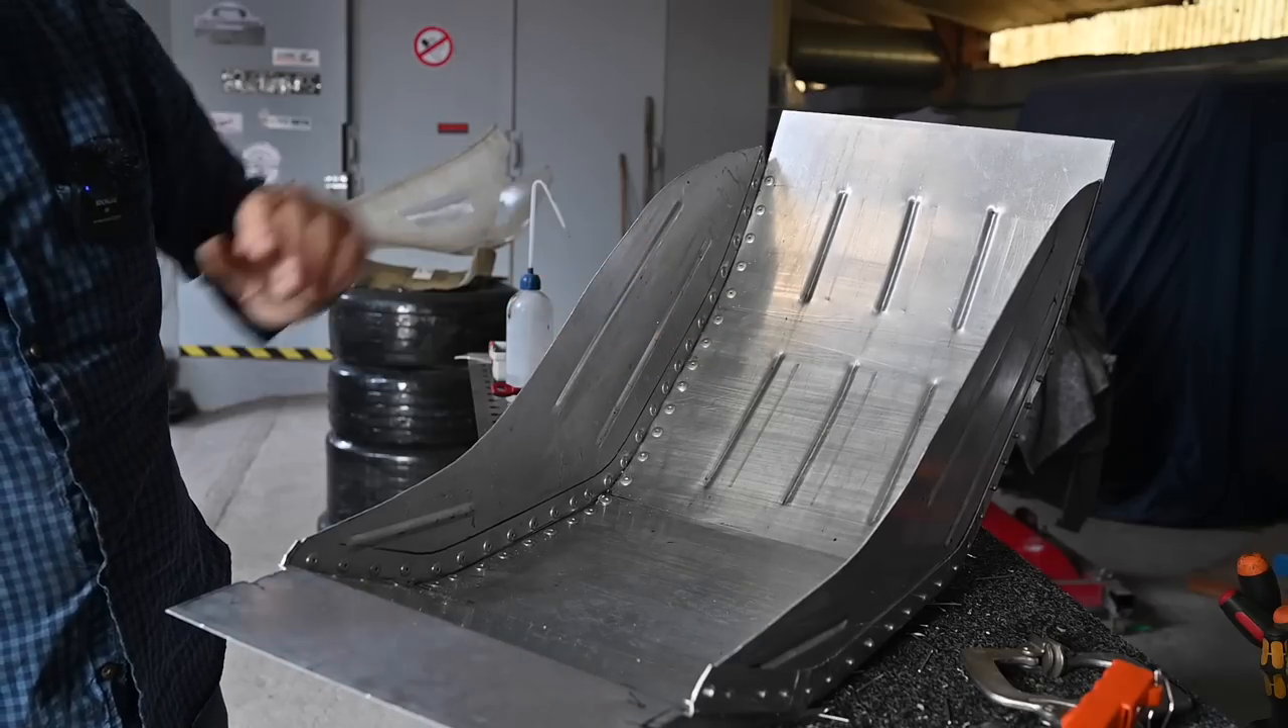You can see where we have all the rivets along the side we also have then rivets on the bottom so that holds the bottom part together with the sides.